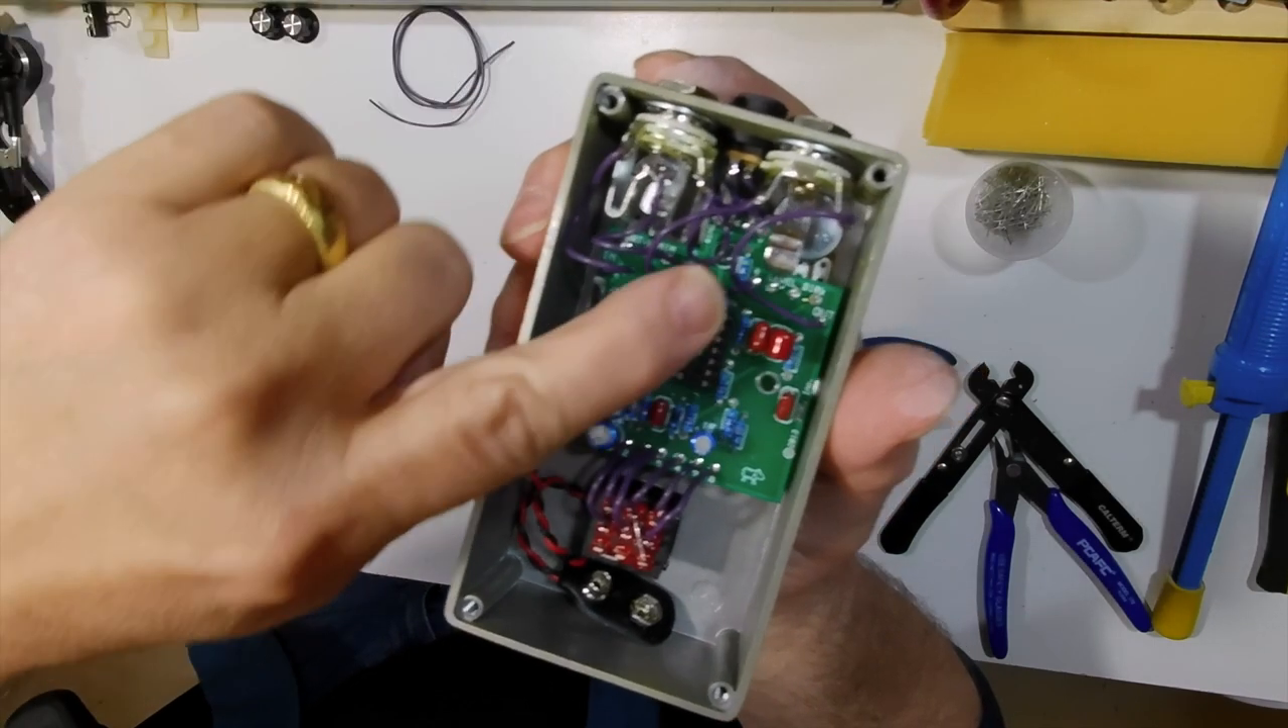So while that was off i finished wiring uh the jacks on the enclosure uh you can see here they're uh all wired in.